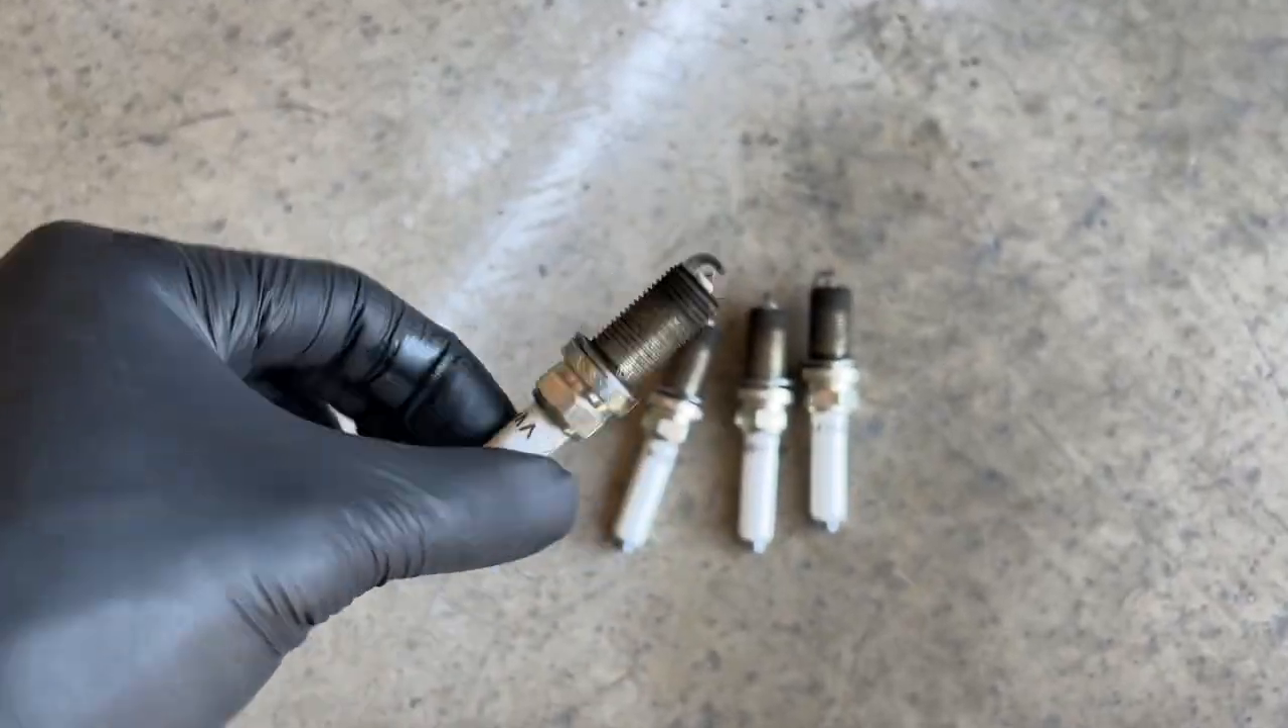I got the original plugs out now.